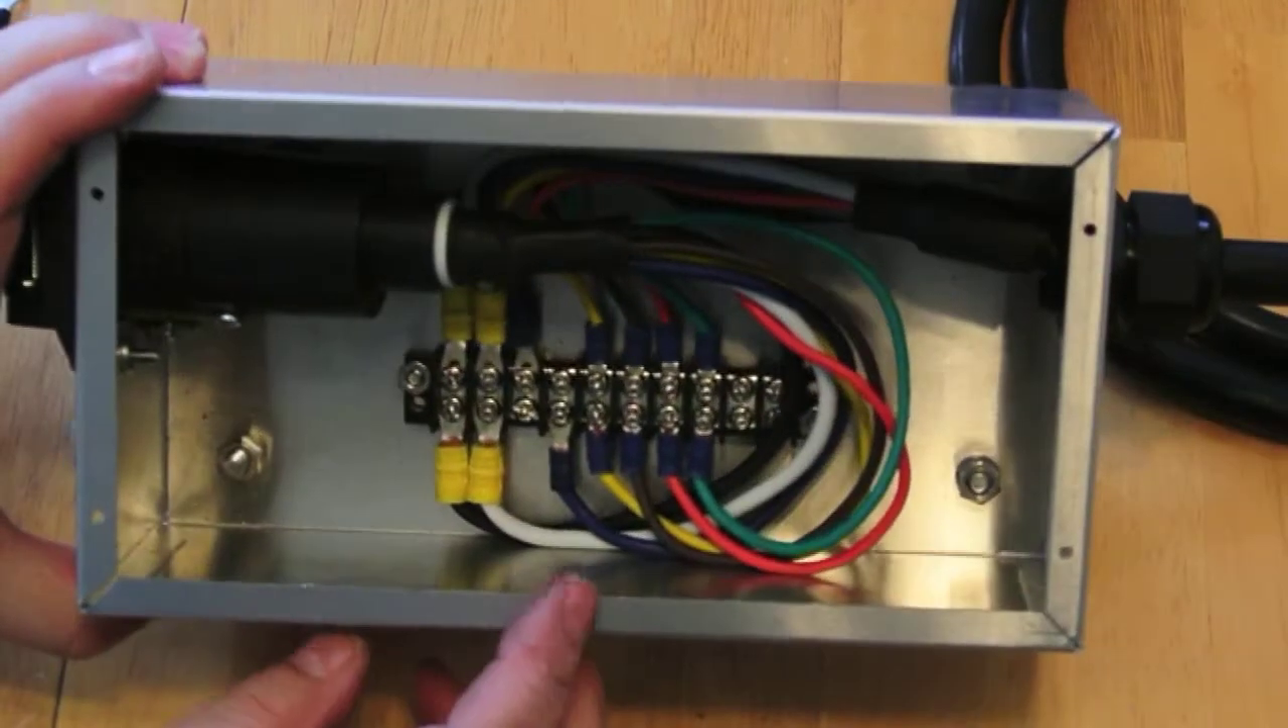All right, now you can see here we've got all the wiring done on the terminal board.